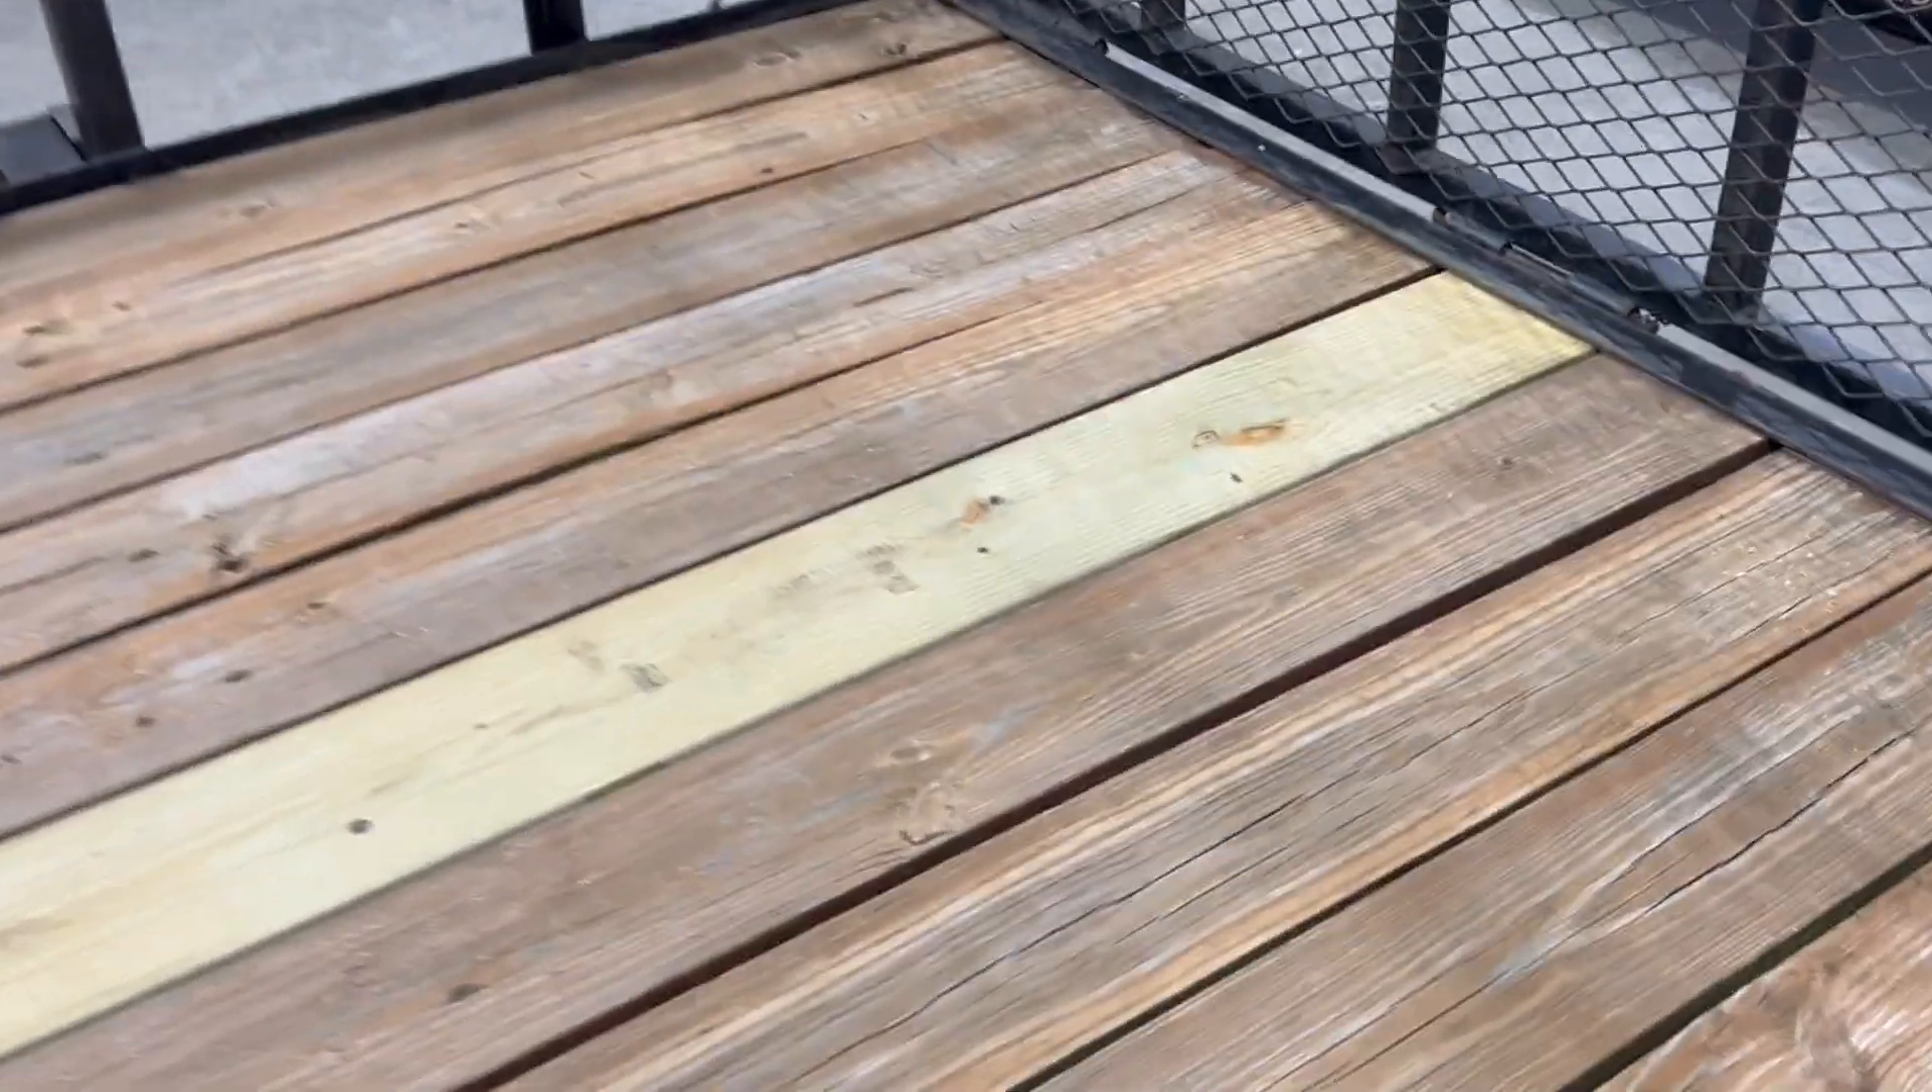We got that one board changed, which was pretty, pretty rotted.